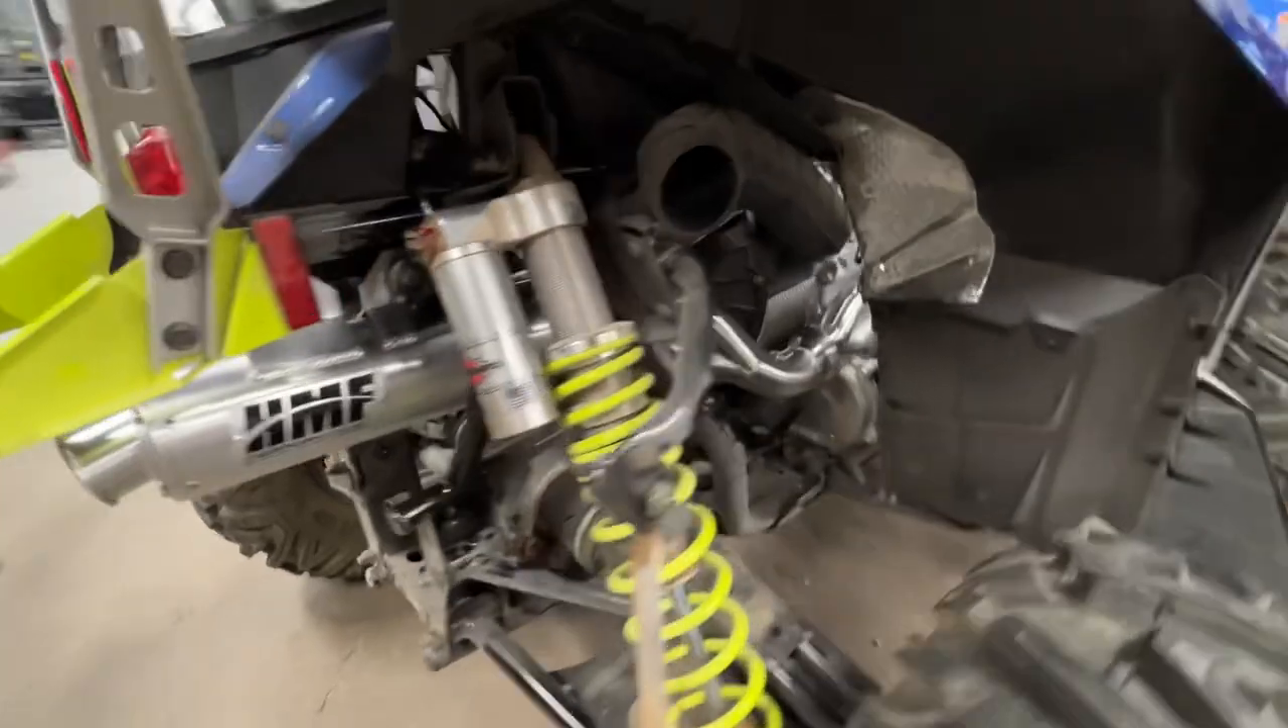So, you've got the exhaust on. Everything looks freaking awesome. I like it.